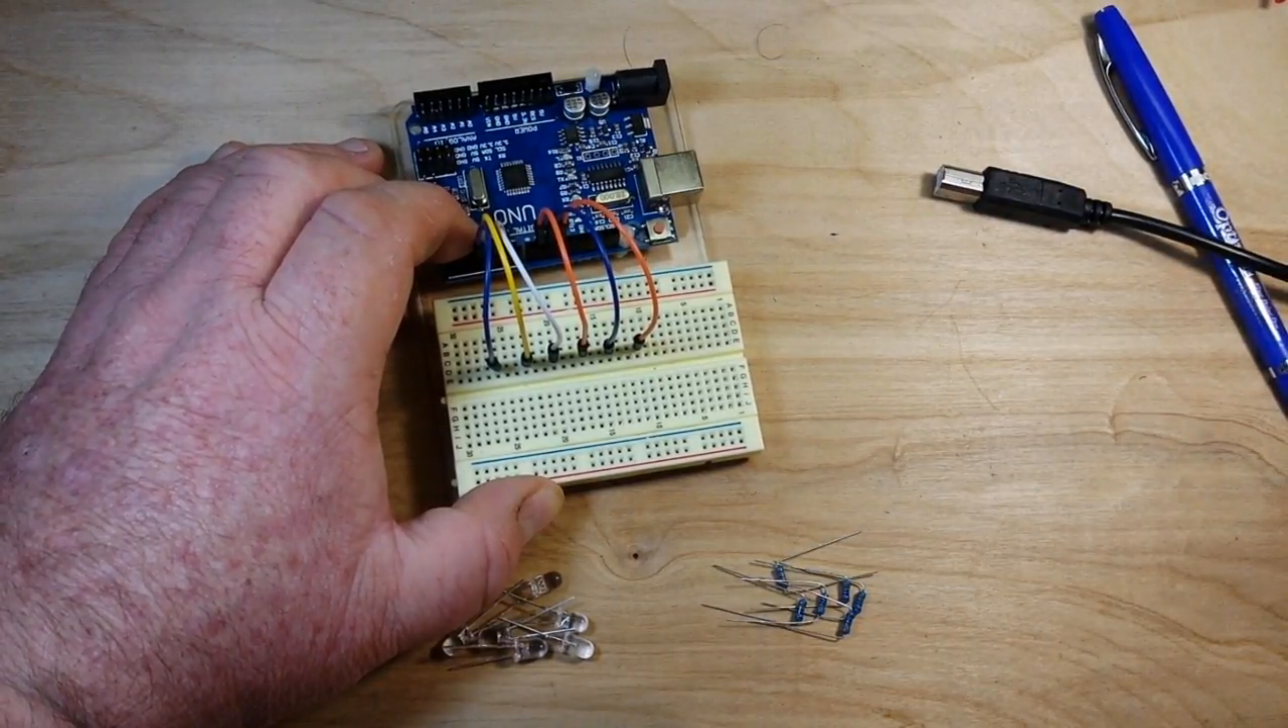So okay those are all of our jumper wires hooked up.